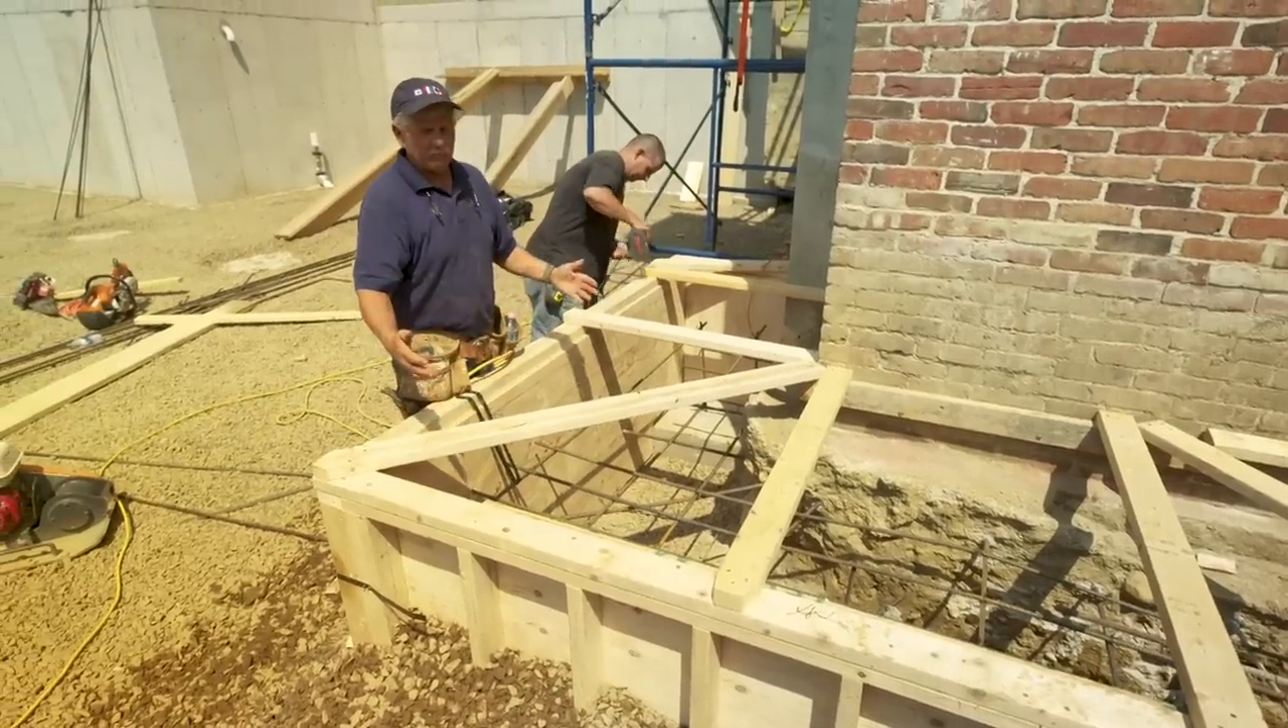Our rebar is in place. The mat is made. Our forms are ready to accept the concrete.